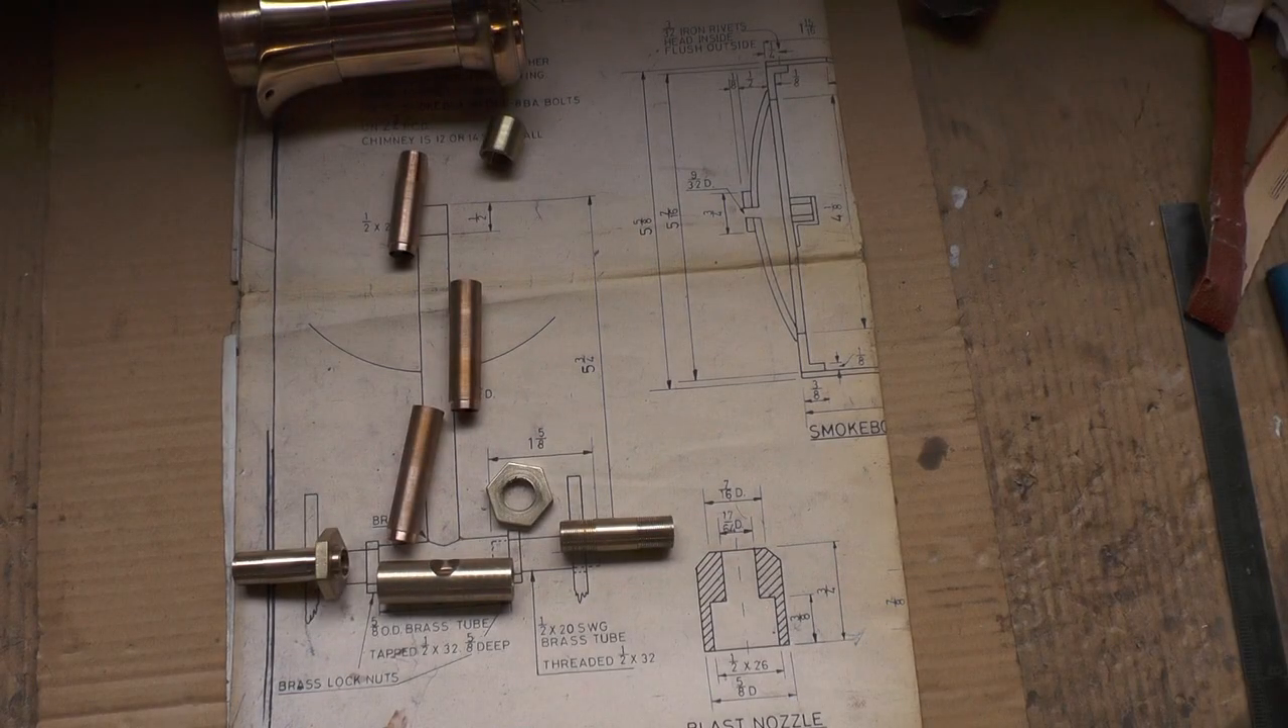I've got all my components made I've recycled my BMW valve guides so I've just got to silver solder these together to get the center tube.